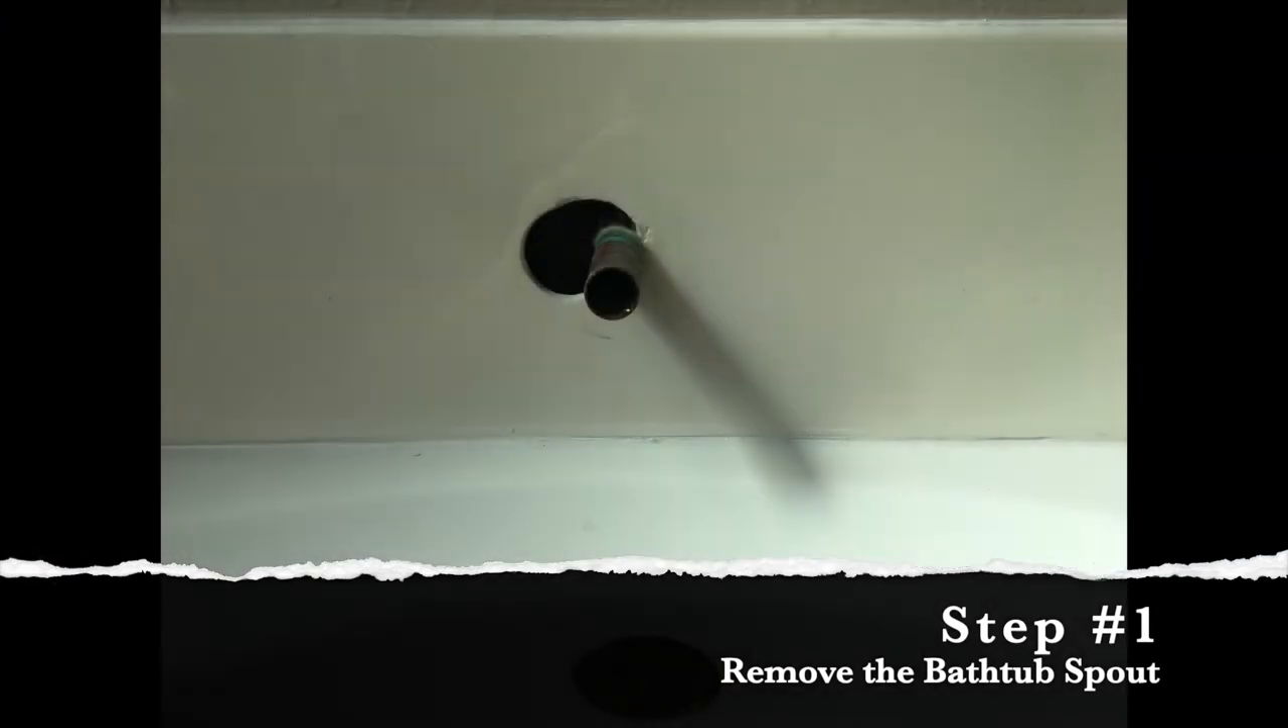As you can see the hole that was drilled in the backsplash is way off center of the pipe which is causing that unsightly gap.